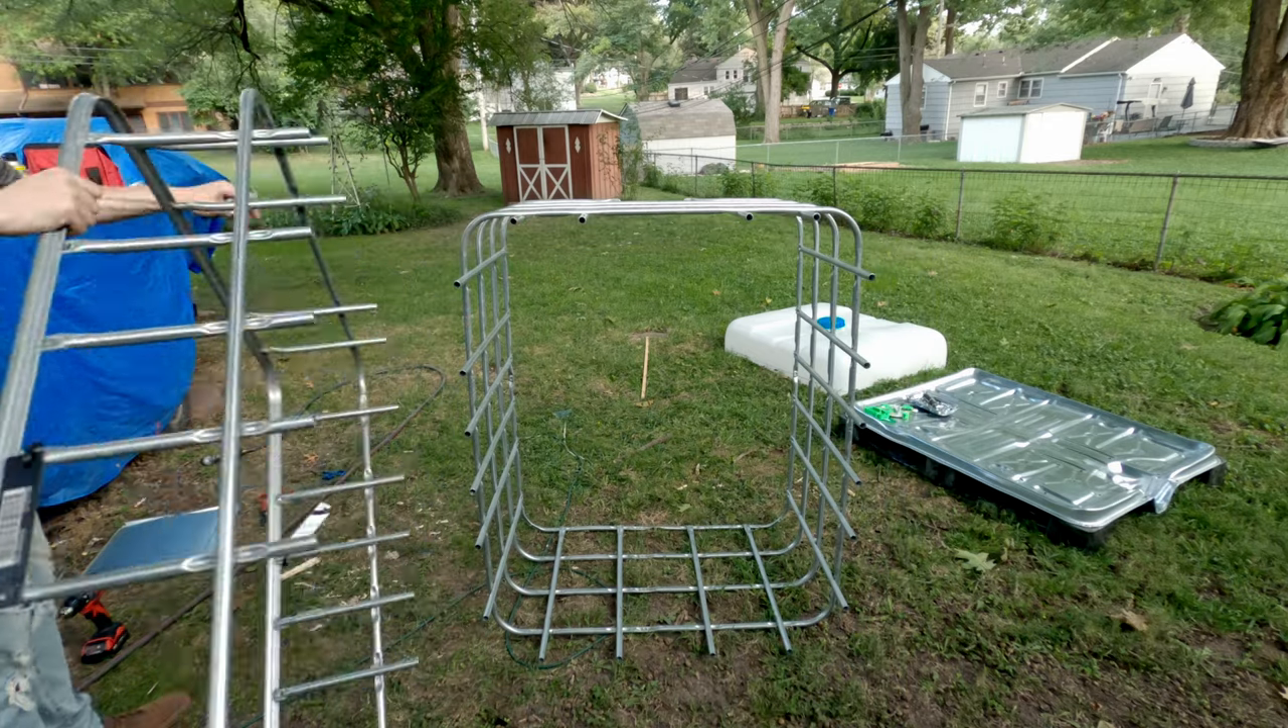This cage has now been separated.